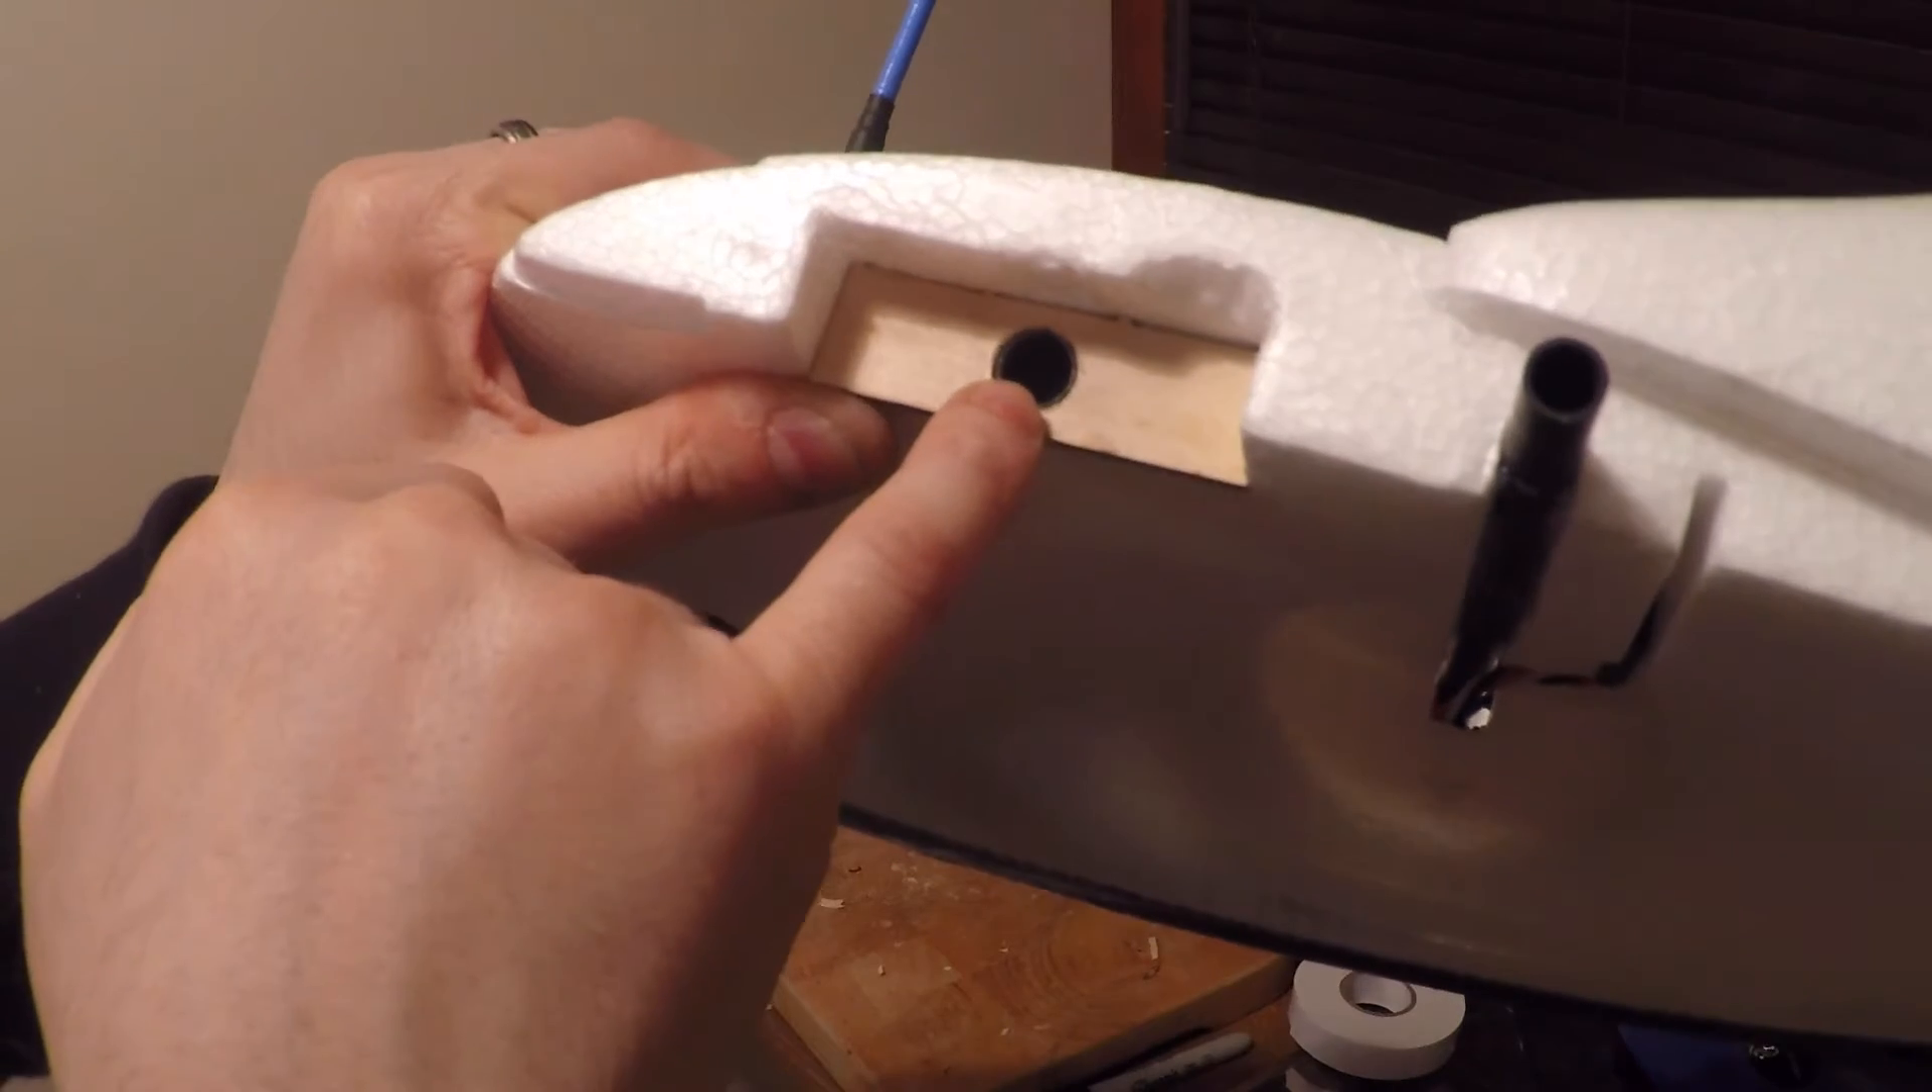I've removed the encapsulated nut and I've drilled out a 12mm hole.